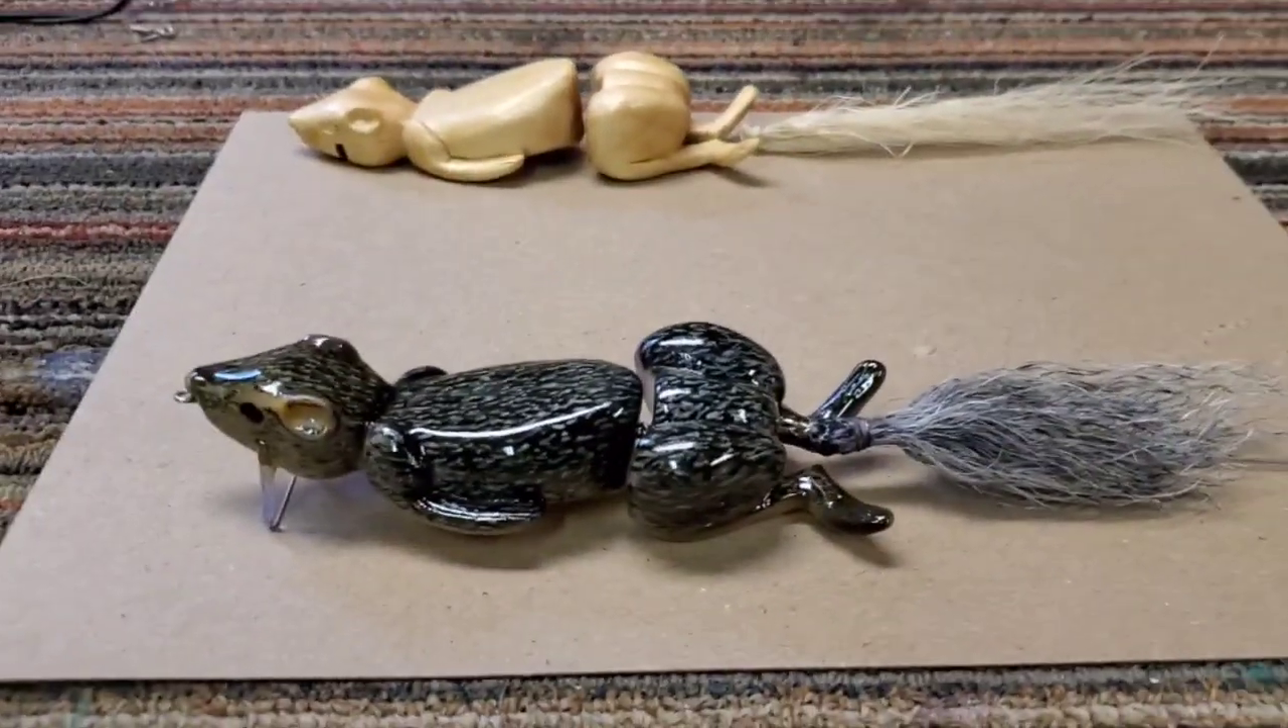That's the pretty much finished bait so we've got the tail I got to put some hooks on it still.